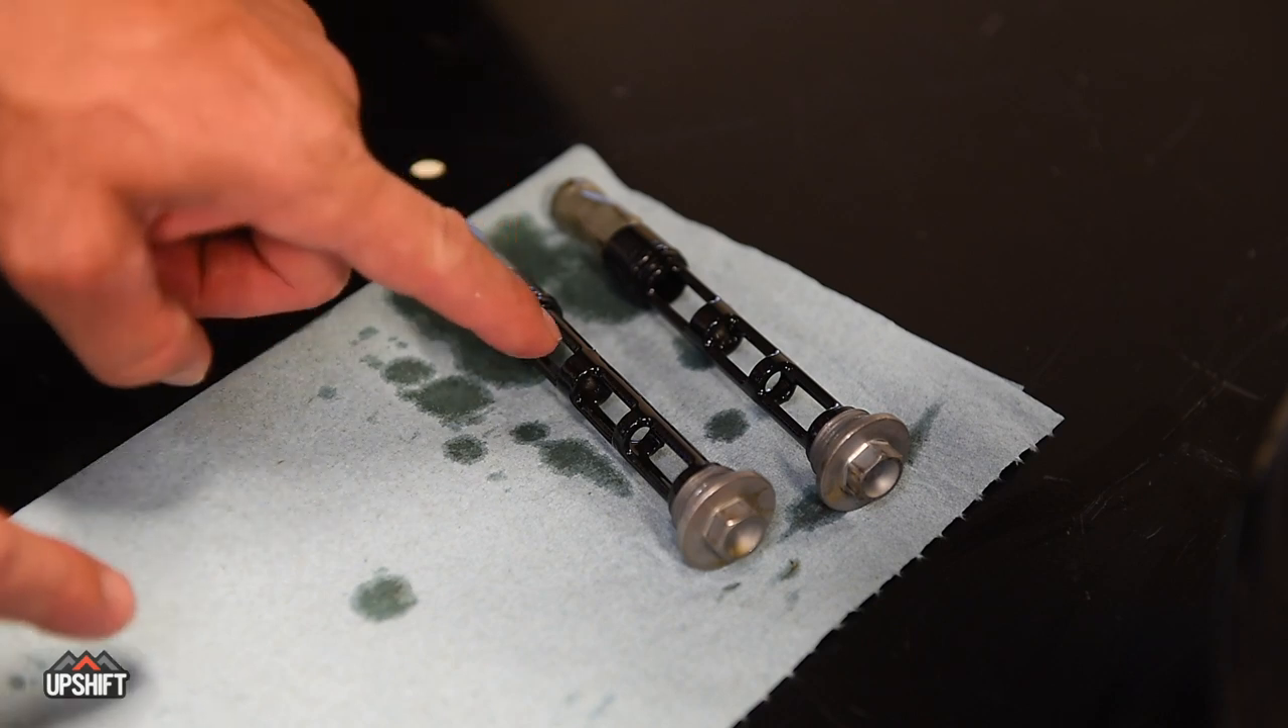All right, so we got the drain plug screens out.